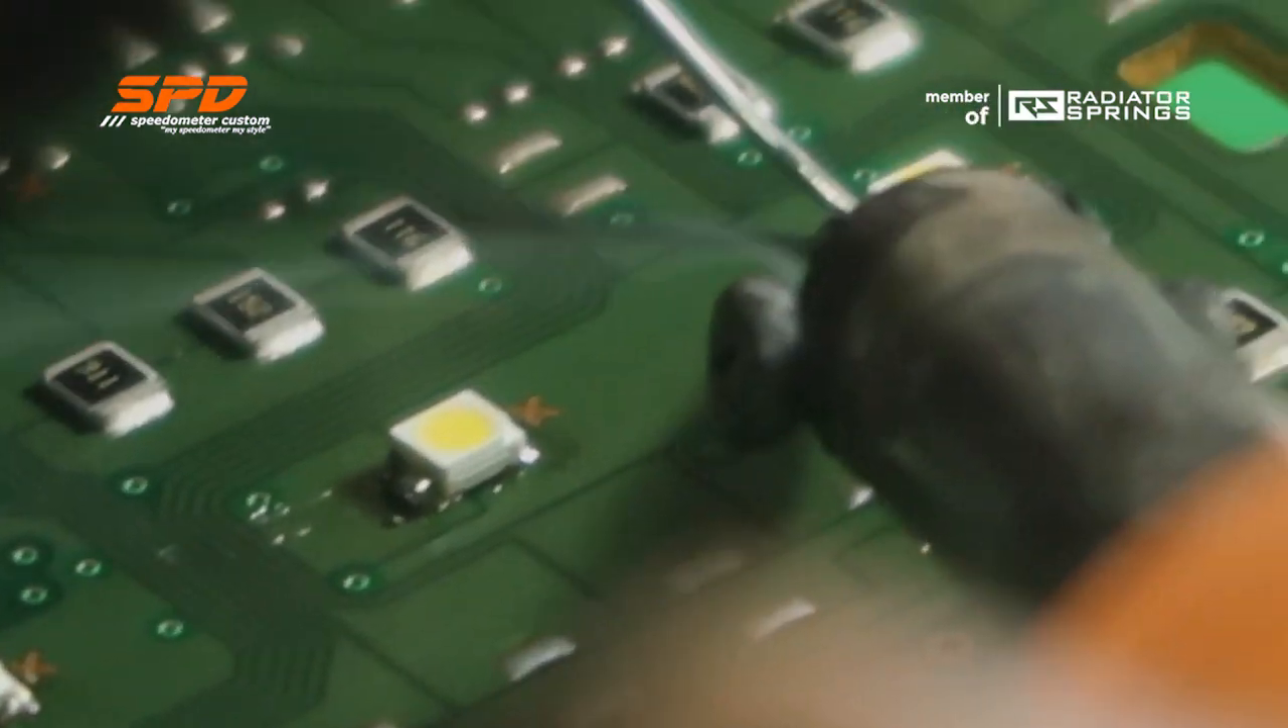Nah, sekarang udah terpasang gitu ya Led putihnya.